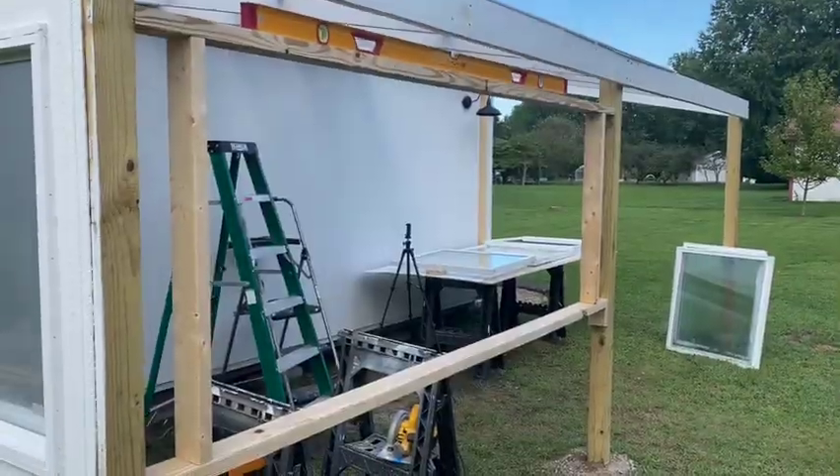So I got this wall framed up.